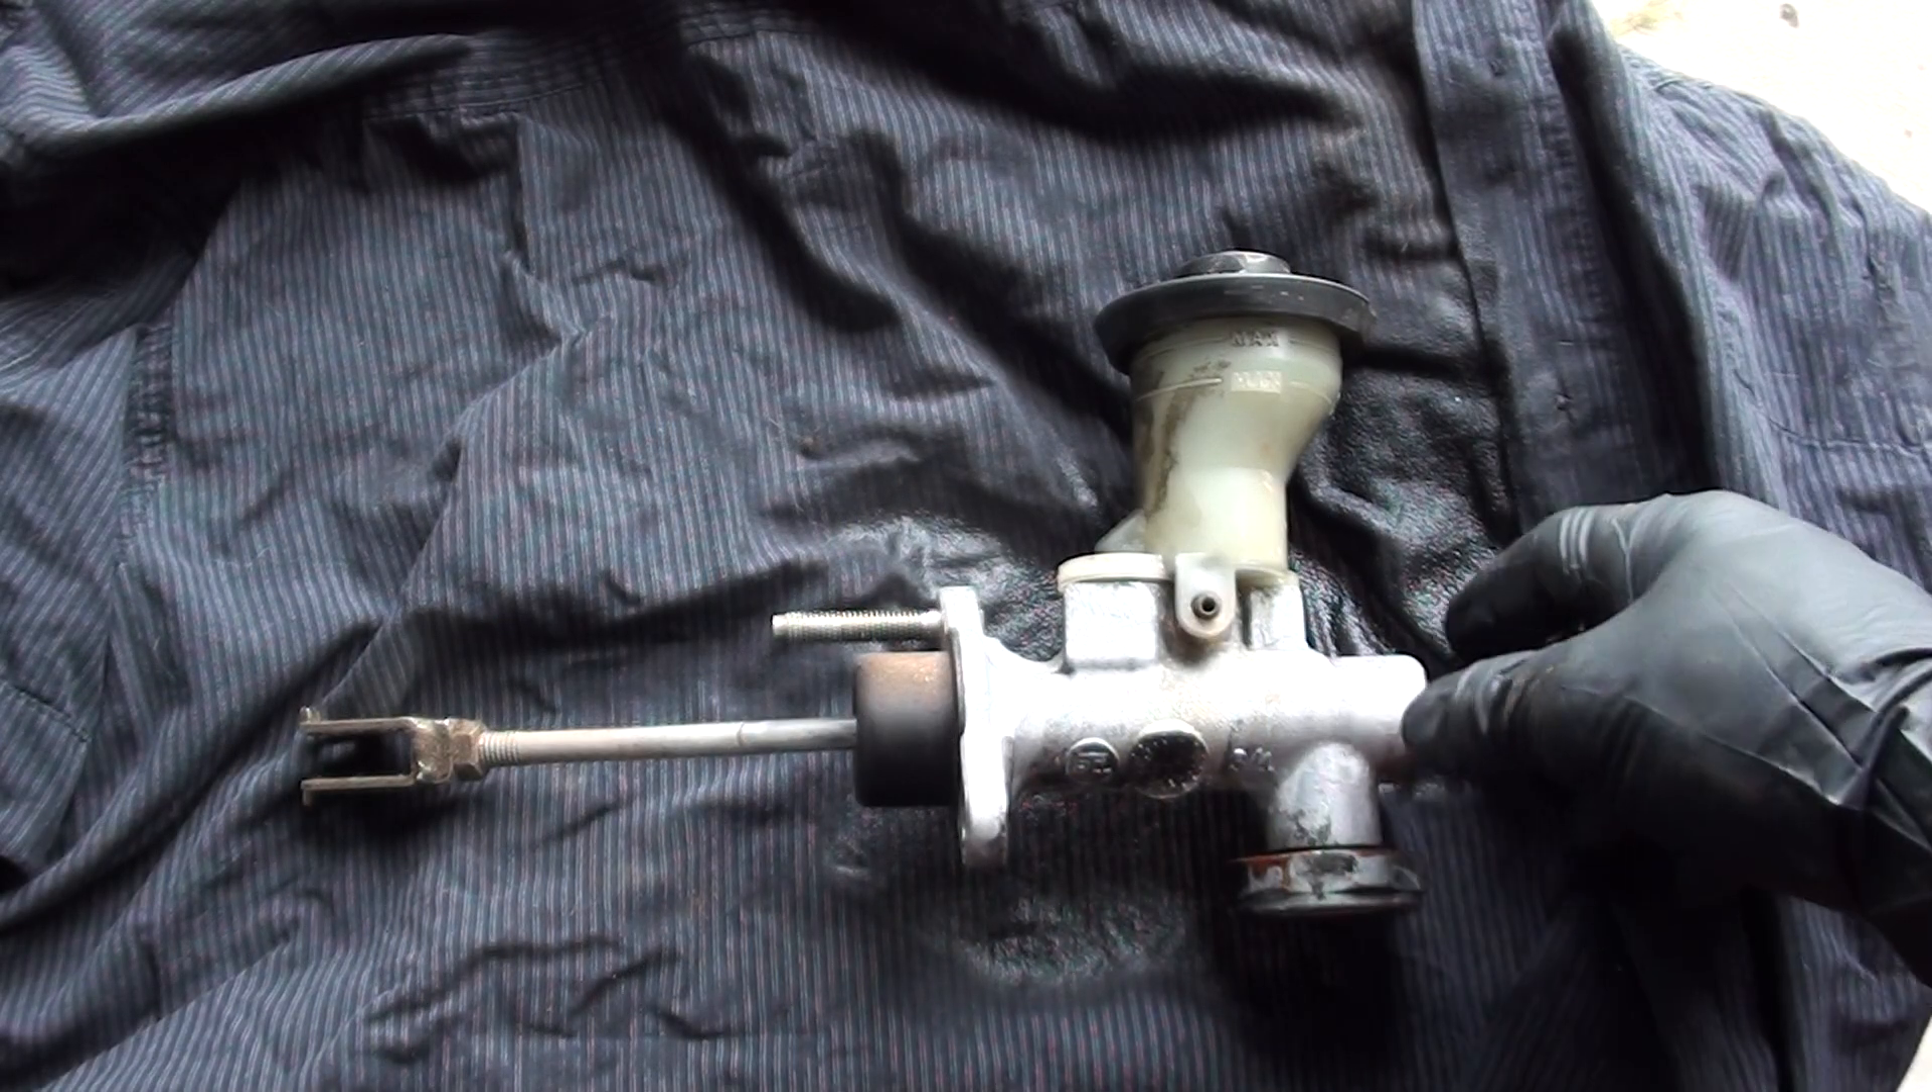Alright guys so now we've got the clutch master cylinder out of the car.